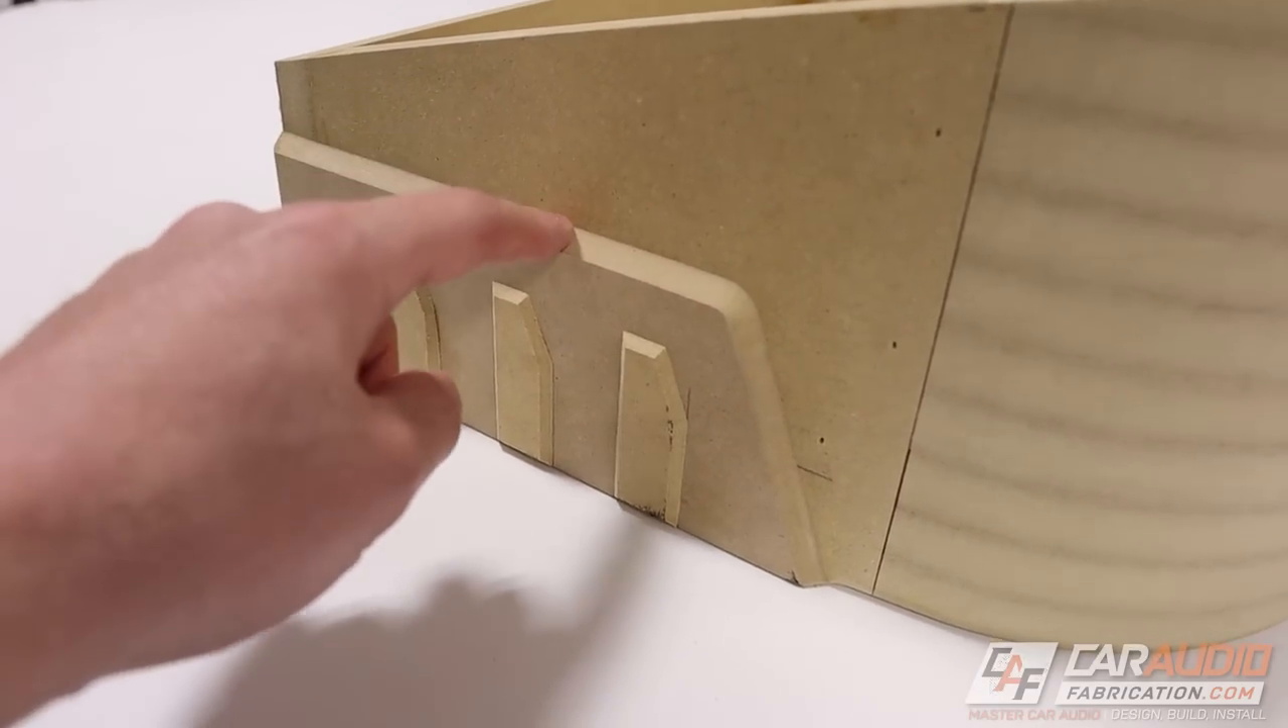So here we have it guys the finished router details and beauty panels added to this enclosure.